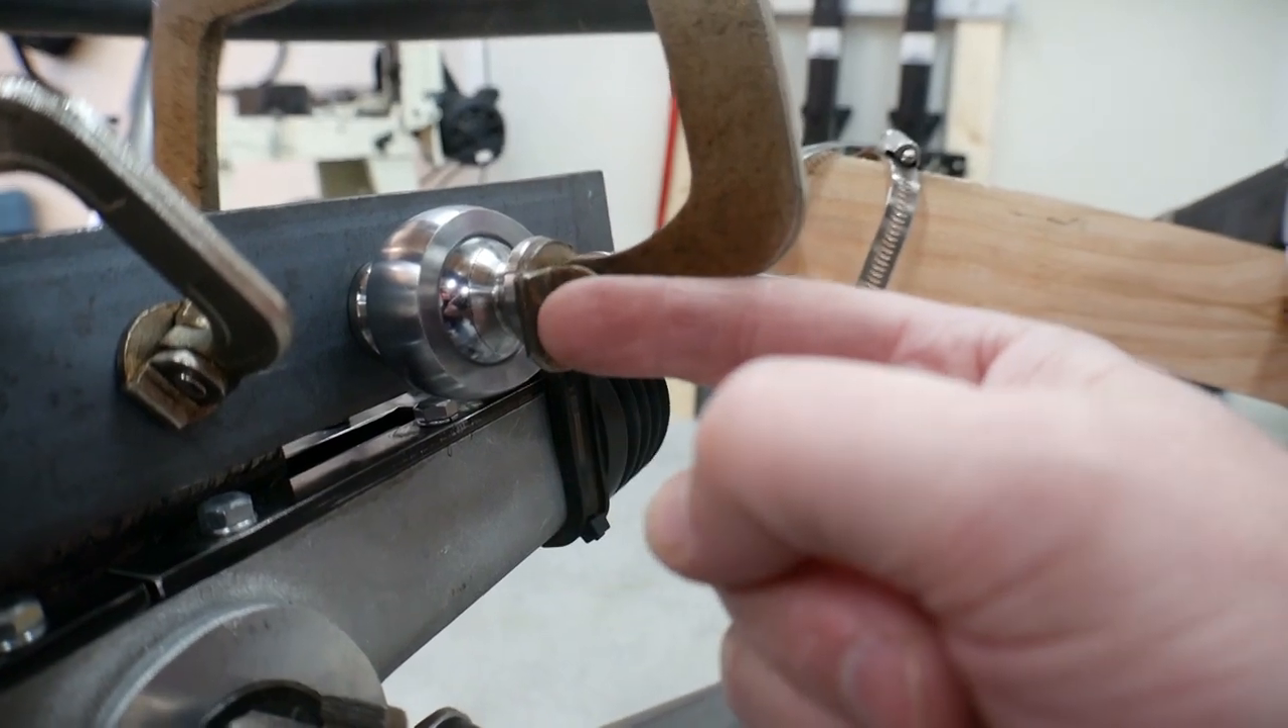Right now this connection point is just clamped in place.